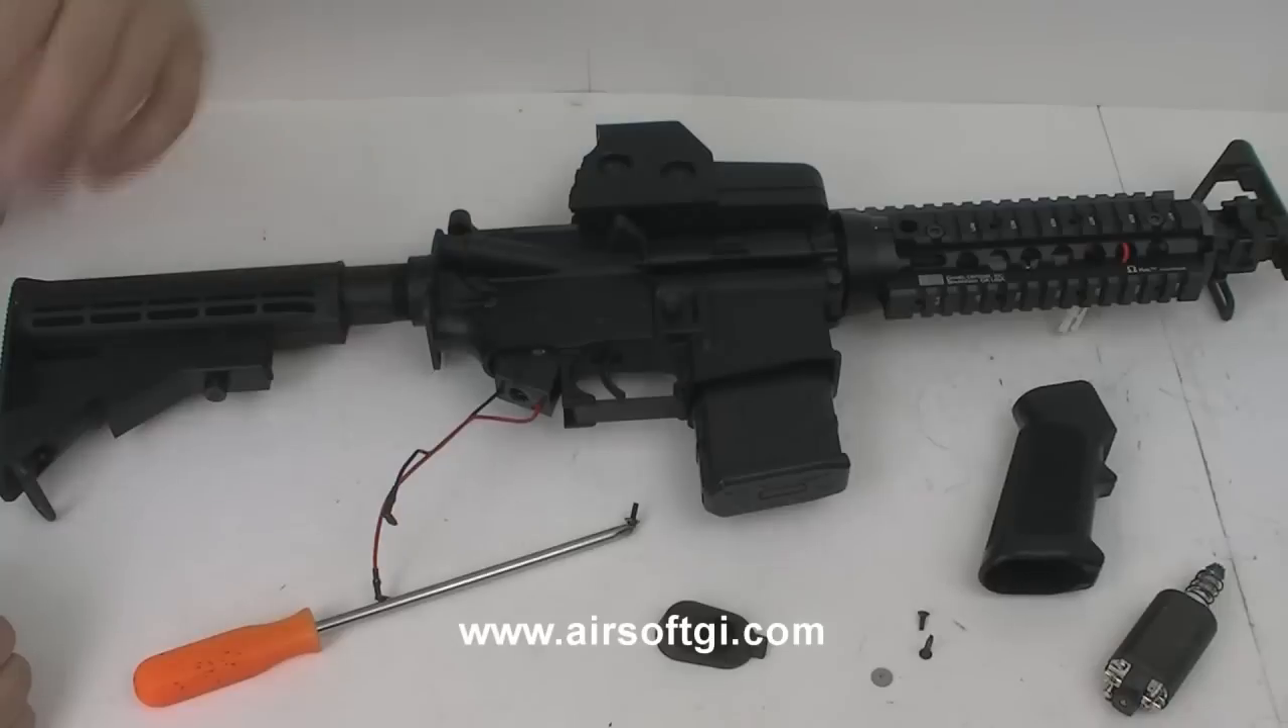Okie, once you get to this point, the pistol grip has been removed from the gun.